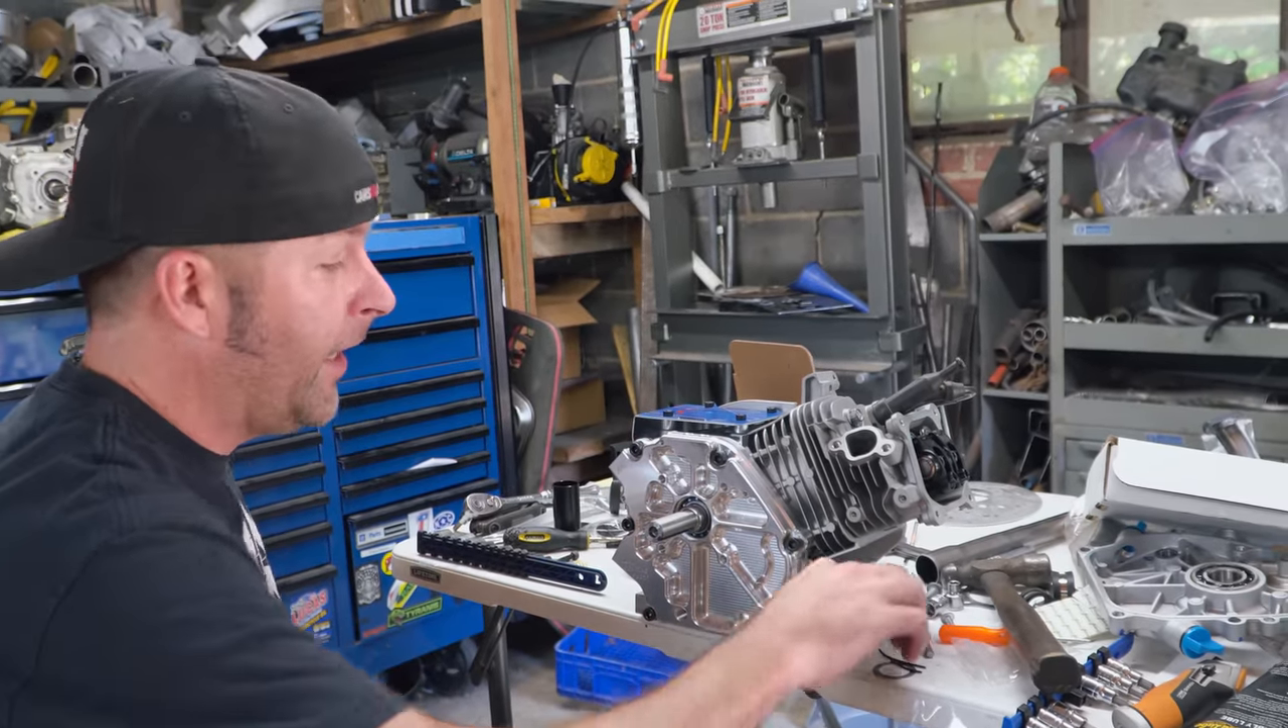All right guys so we've got the new side cover the billet side cover on this engine and i really love these side covers.